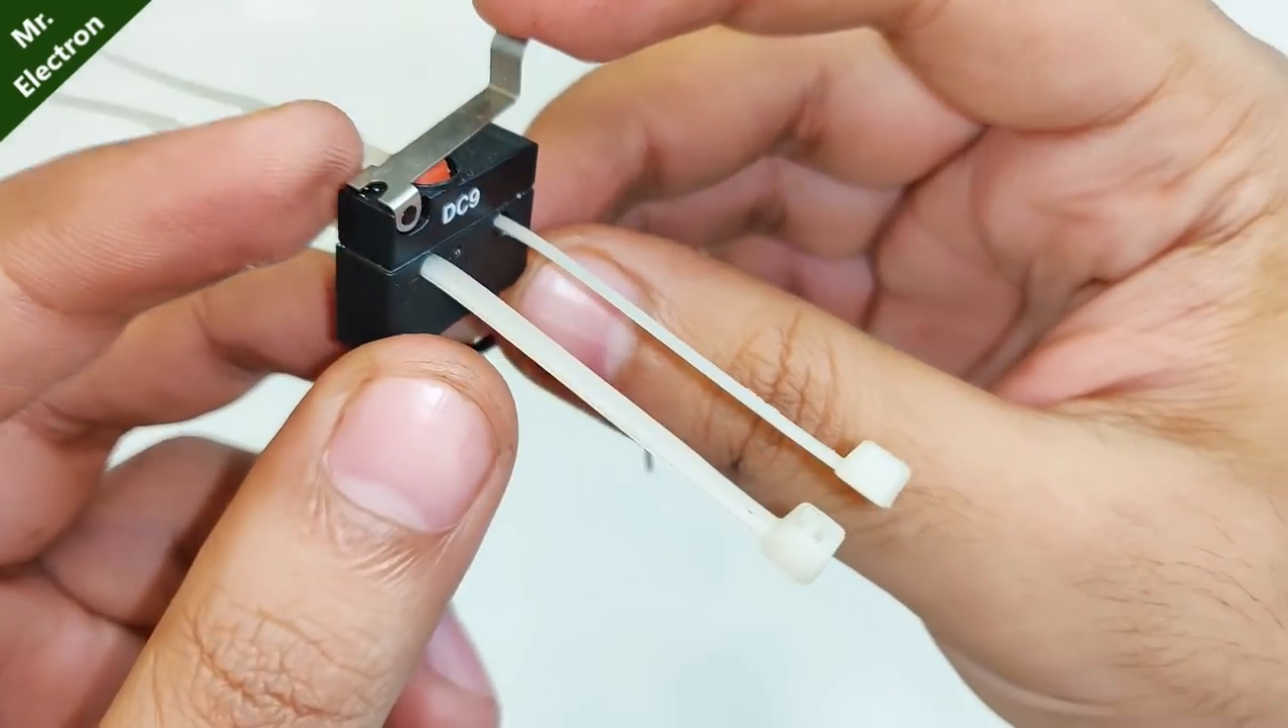Now guys this is an on off push switch you see and i've placed two zip ties in the hole.